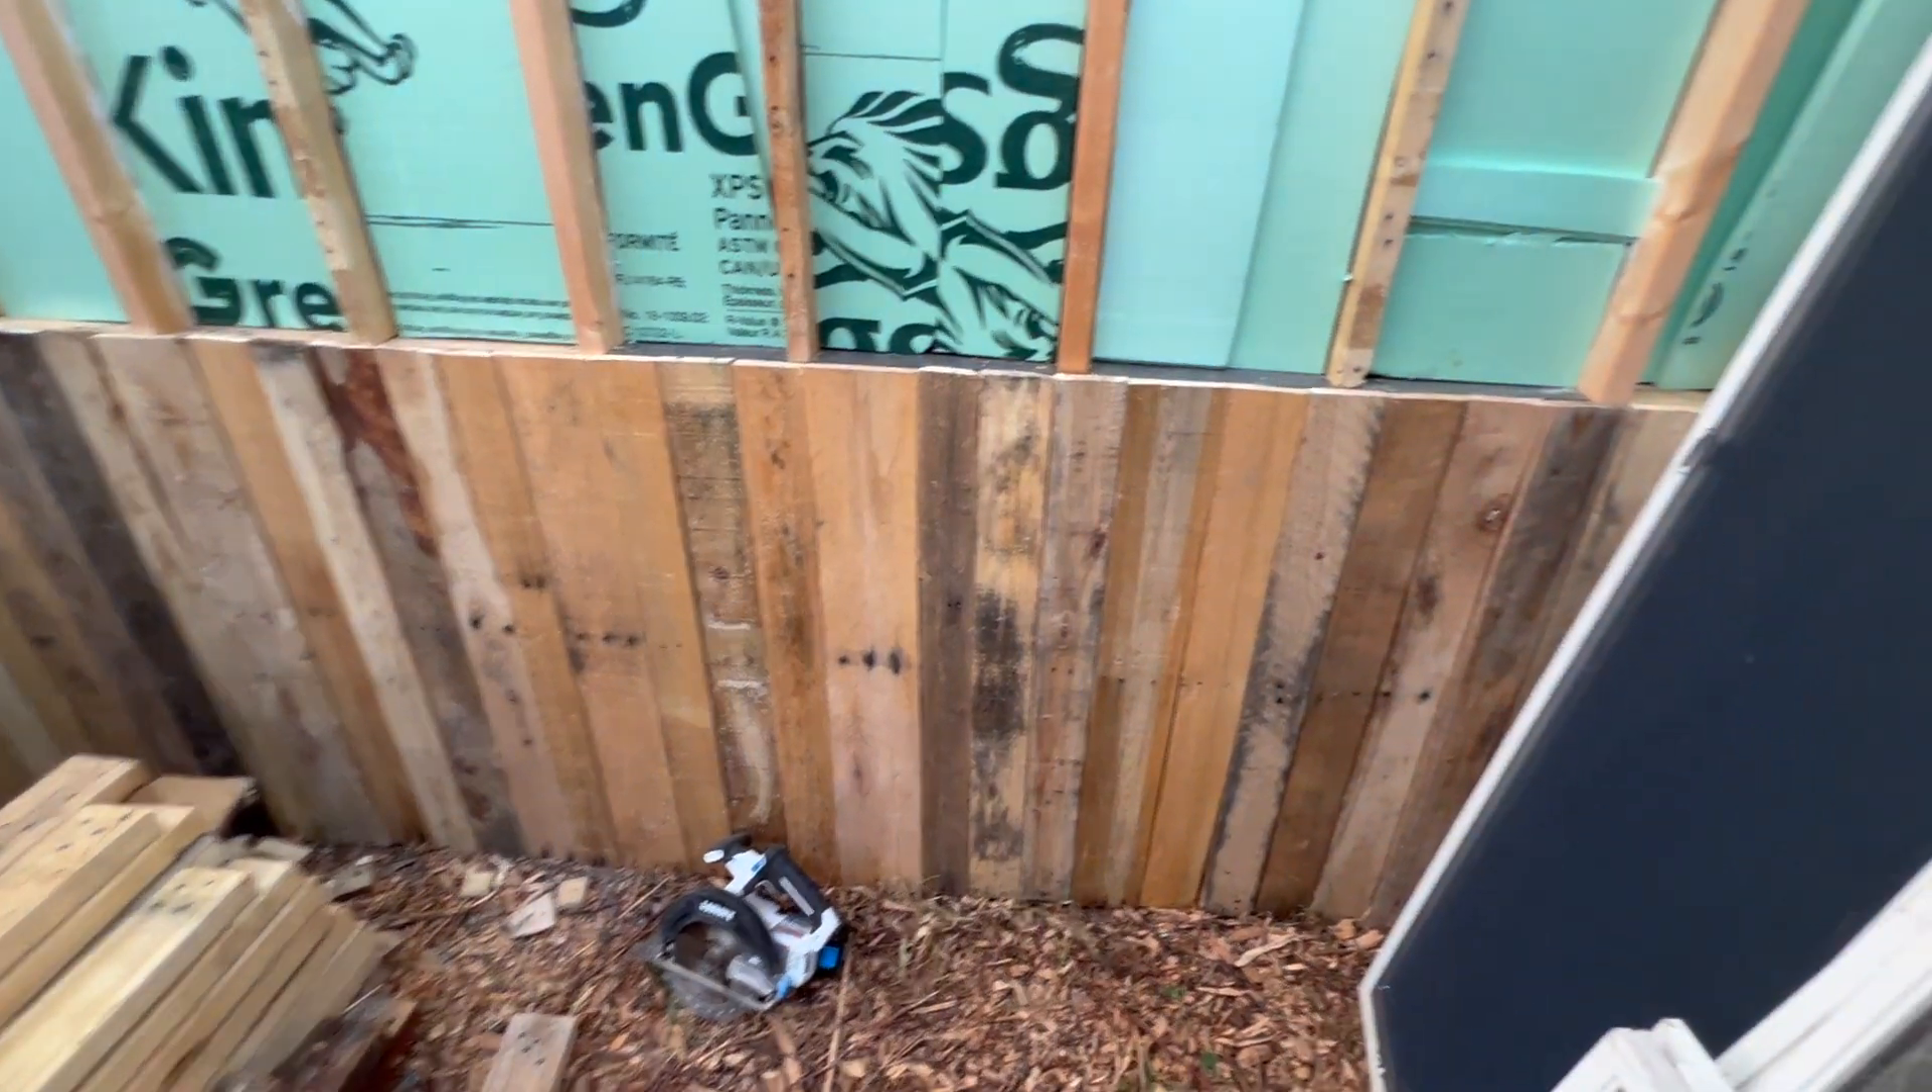All righty guys, I got this entire bottom section finished.